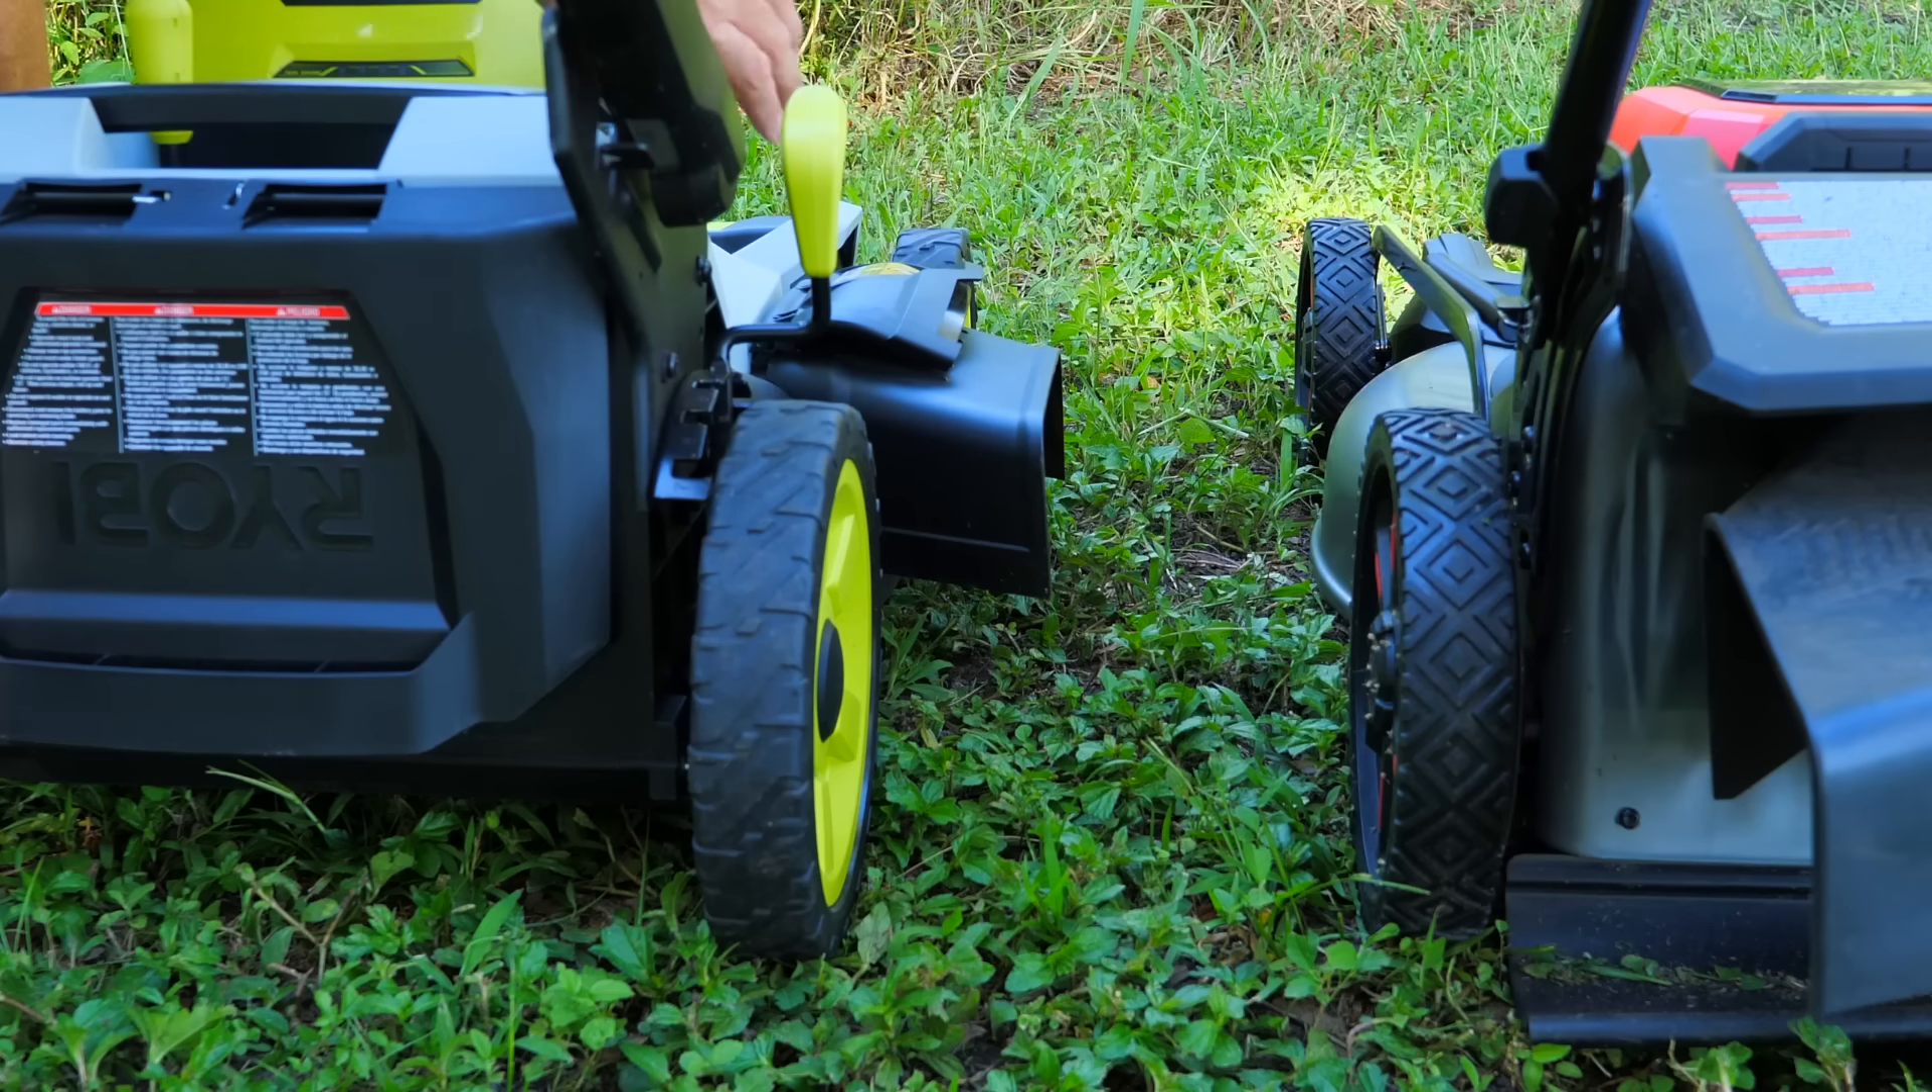It is a problem if we're trying to mow up against something here on the right-hand side because now we have that chute sticking out several inches past the wheels.